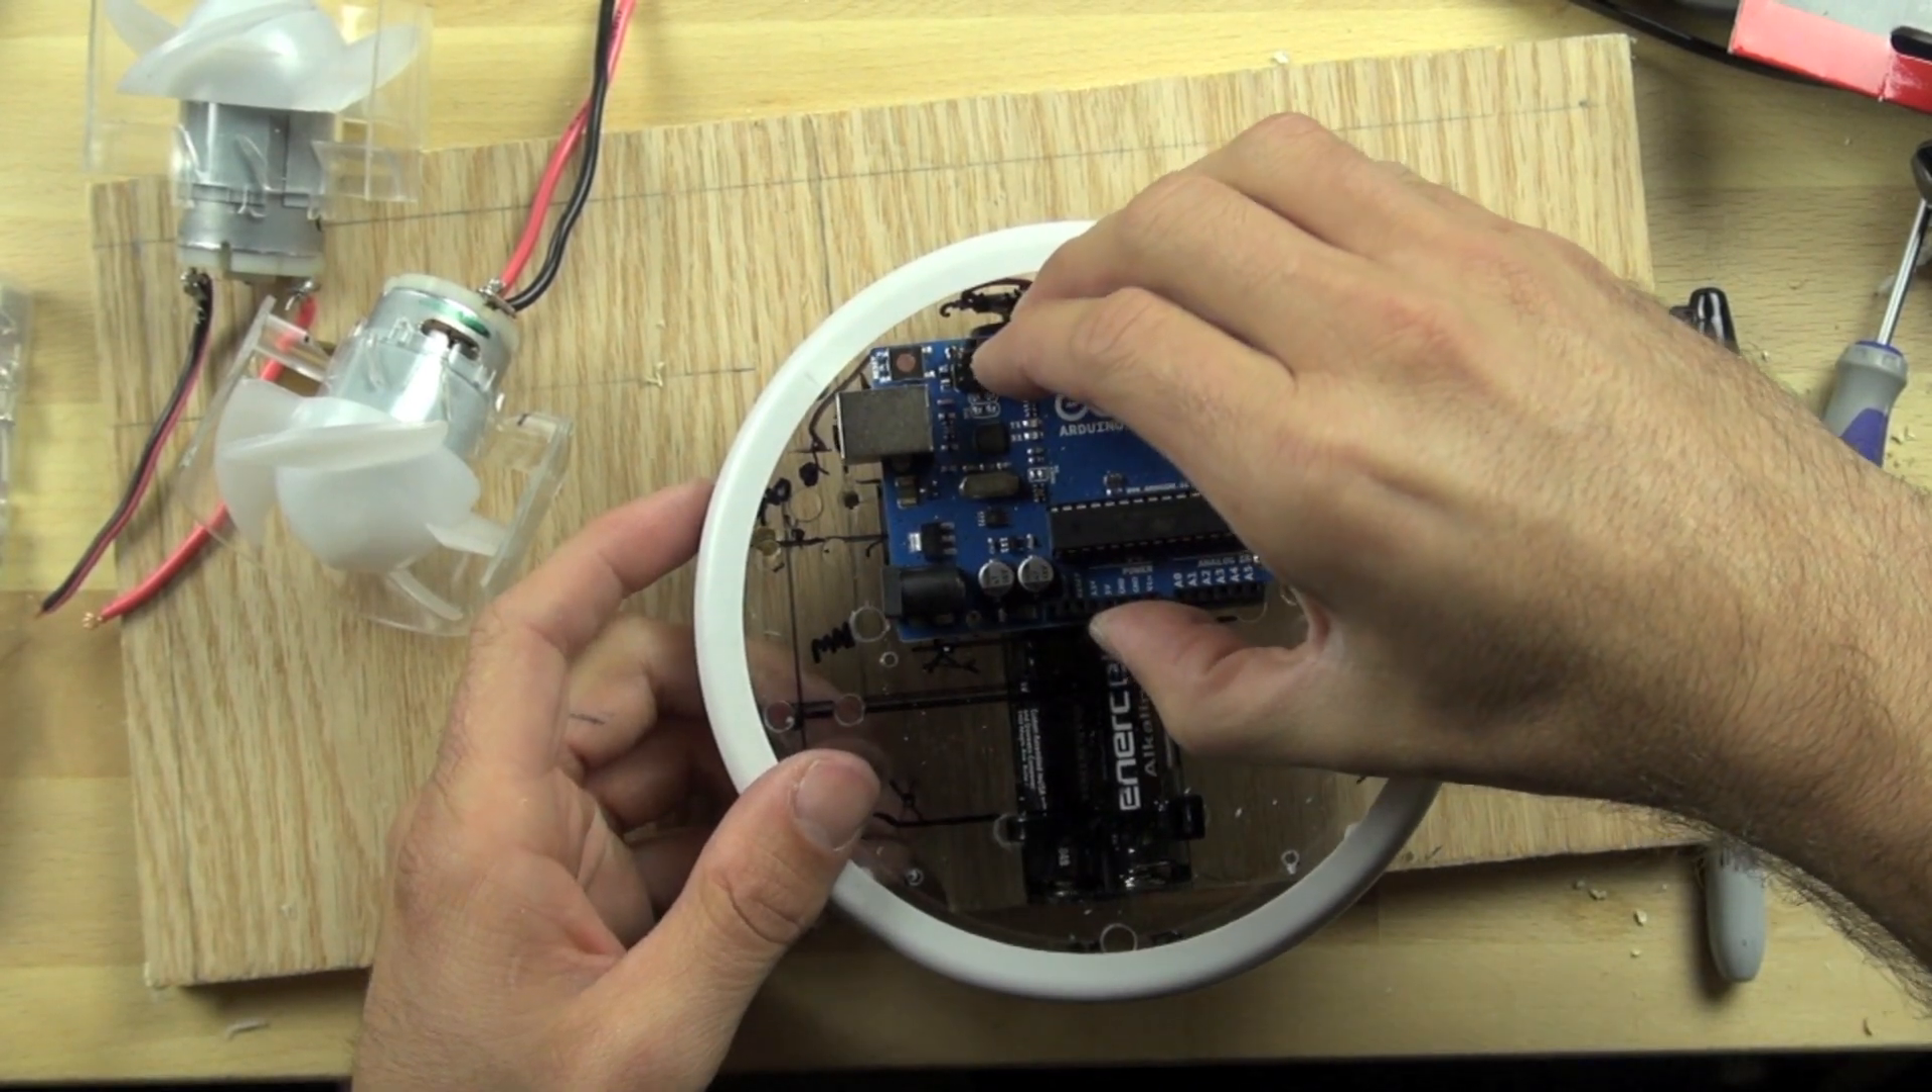So now we're going to see if the Arduino fits yes and it does.